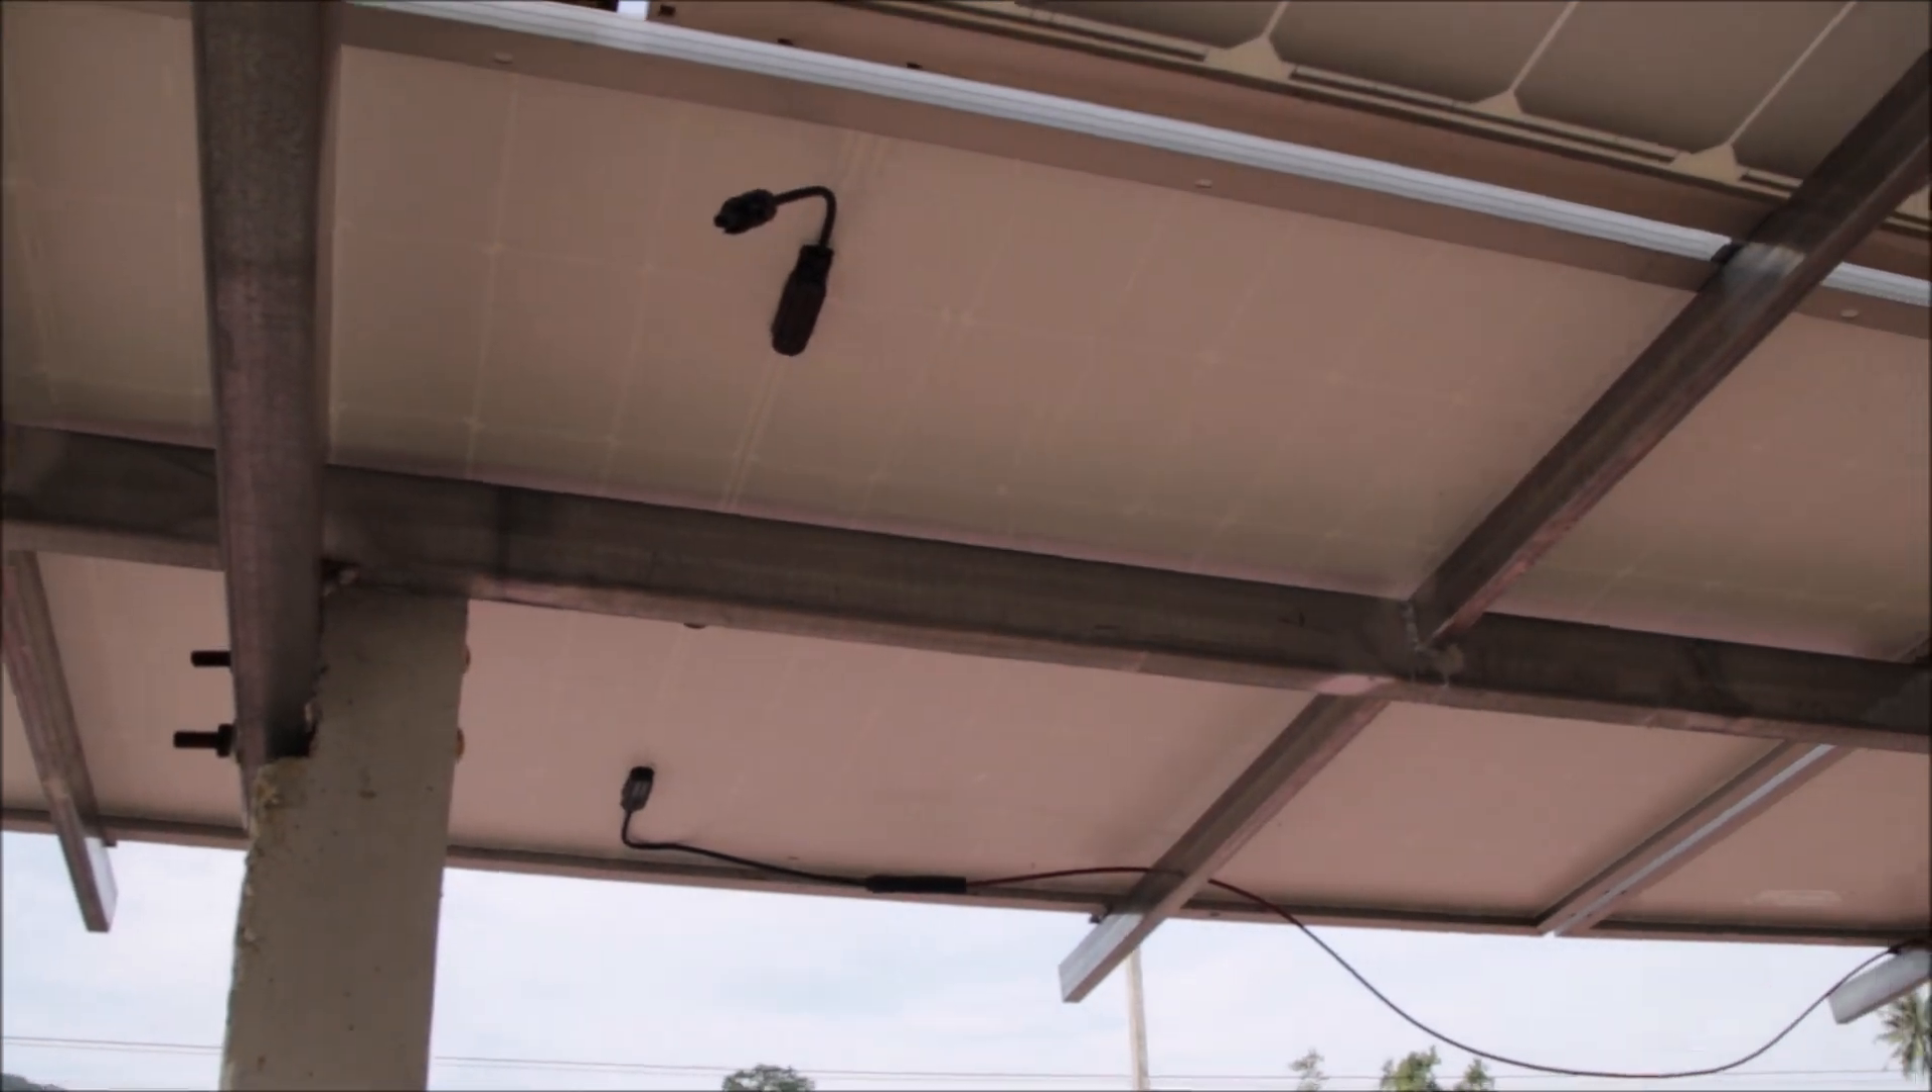I've installed the panels yesterday what's missing now is just to connect them.